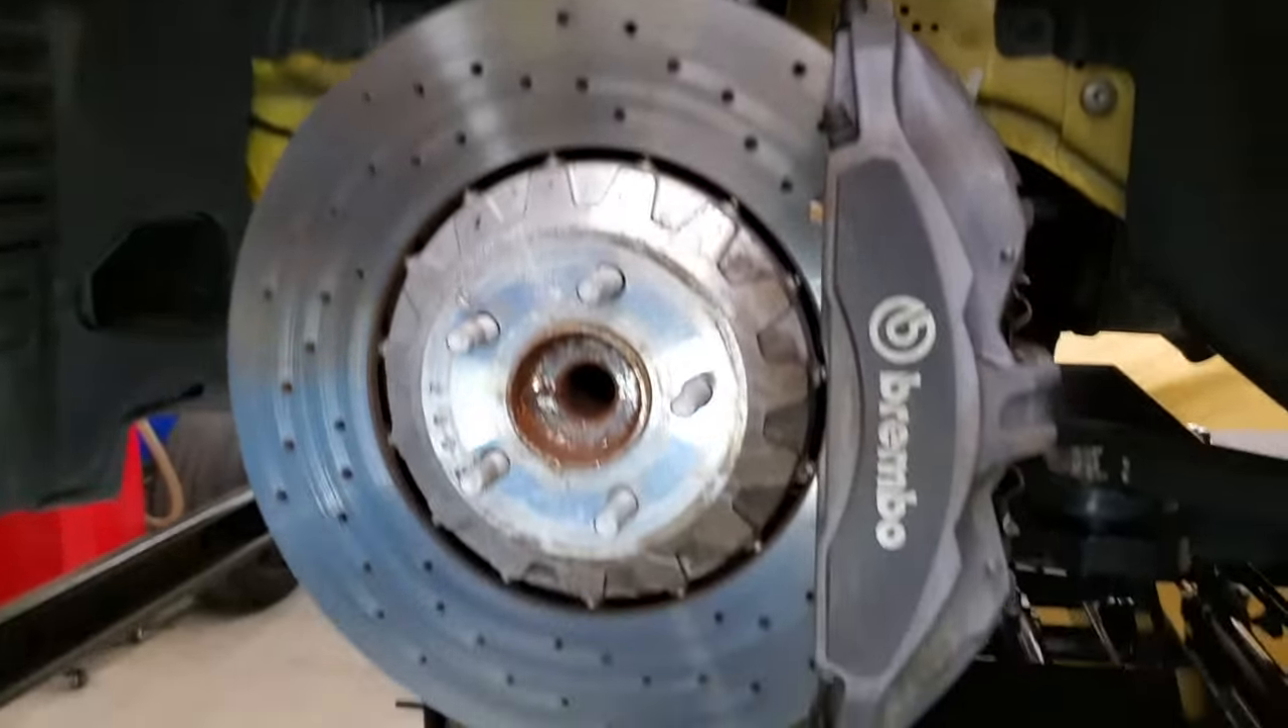Okay so we've got the front wheel off.